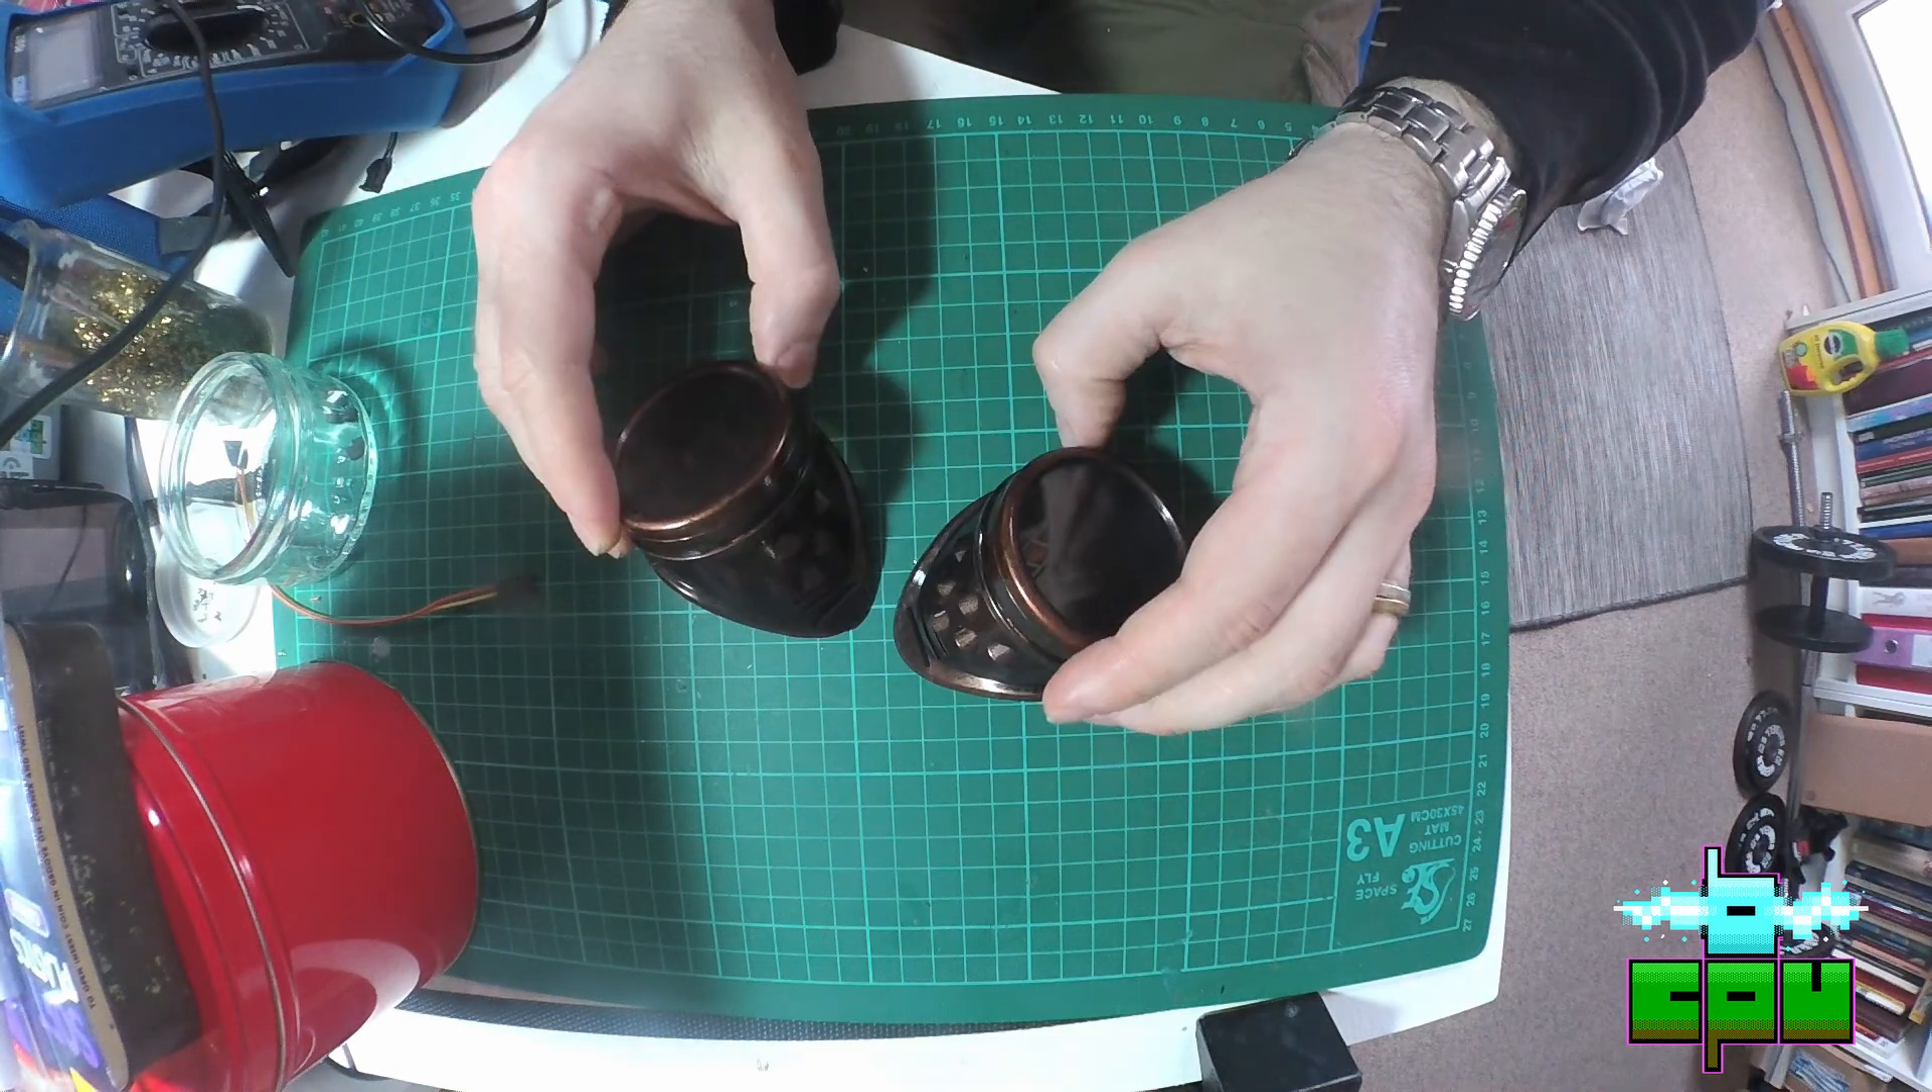I've taken the straps off and the nose piece that holds them together.